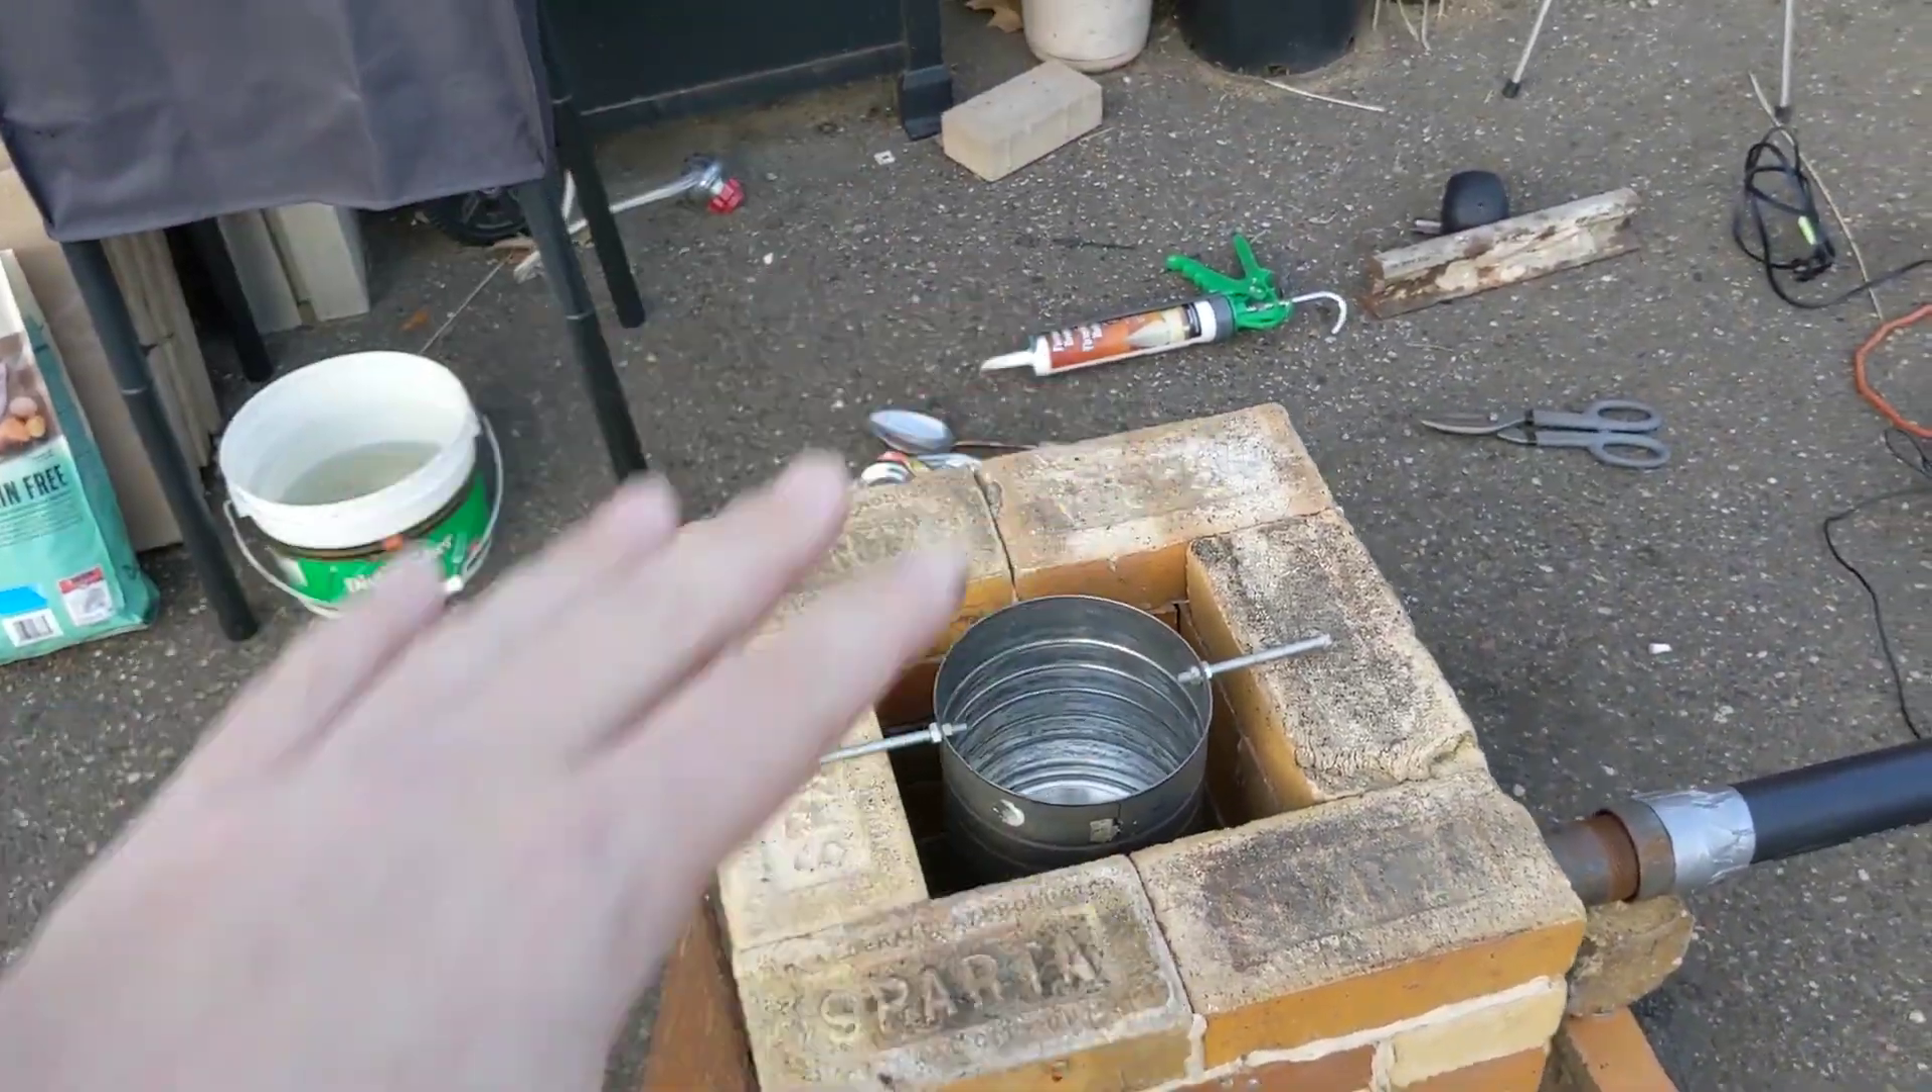About the only thing I'm missing is a lid to put over the top.